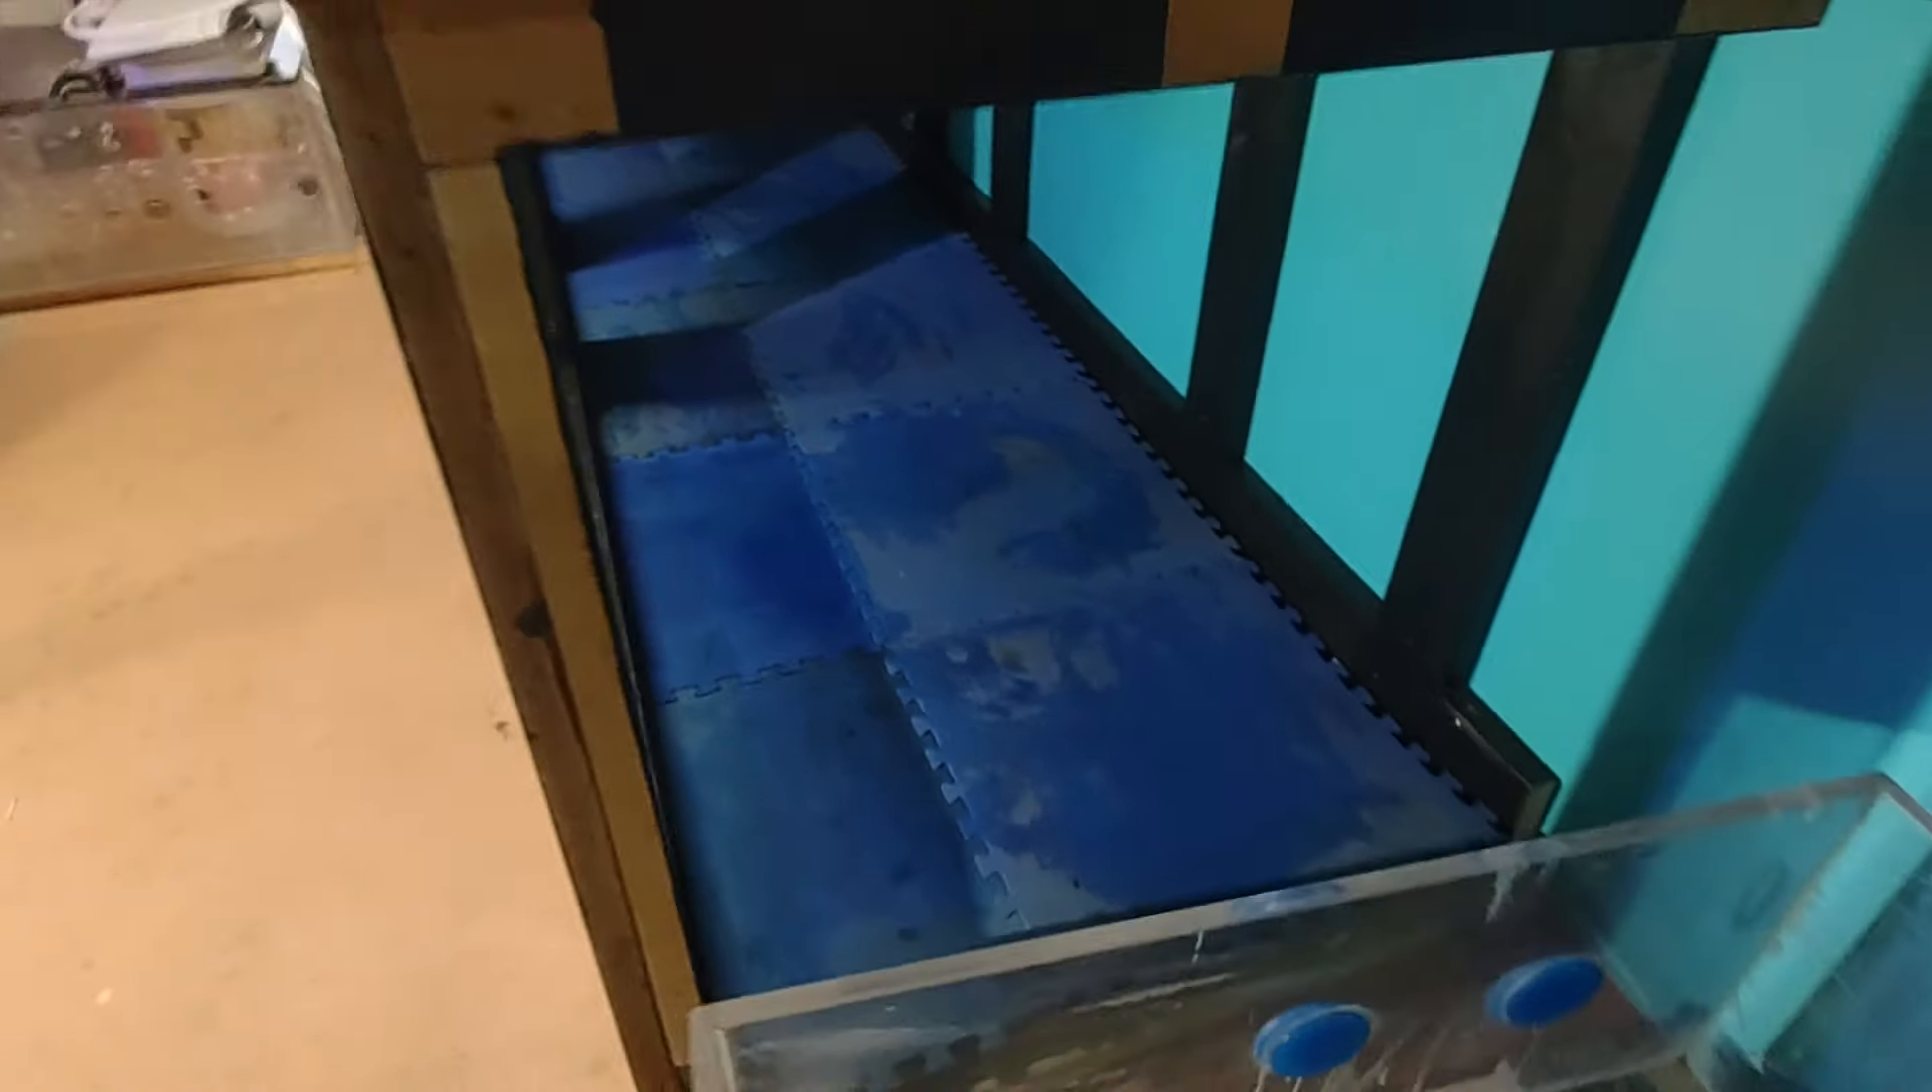And as you can see I've got the rest of the pads up underneath the bottom of the stand there.